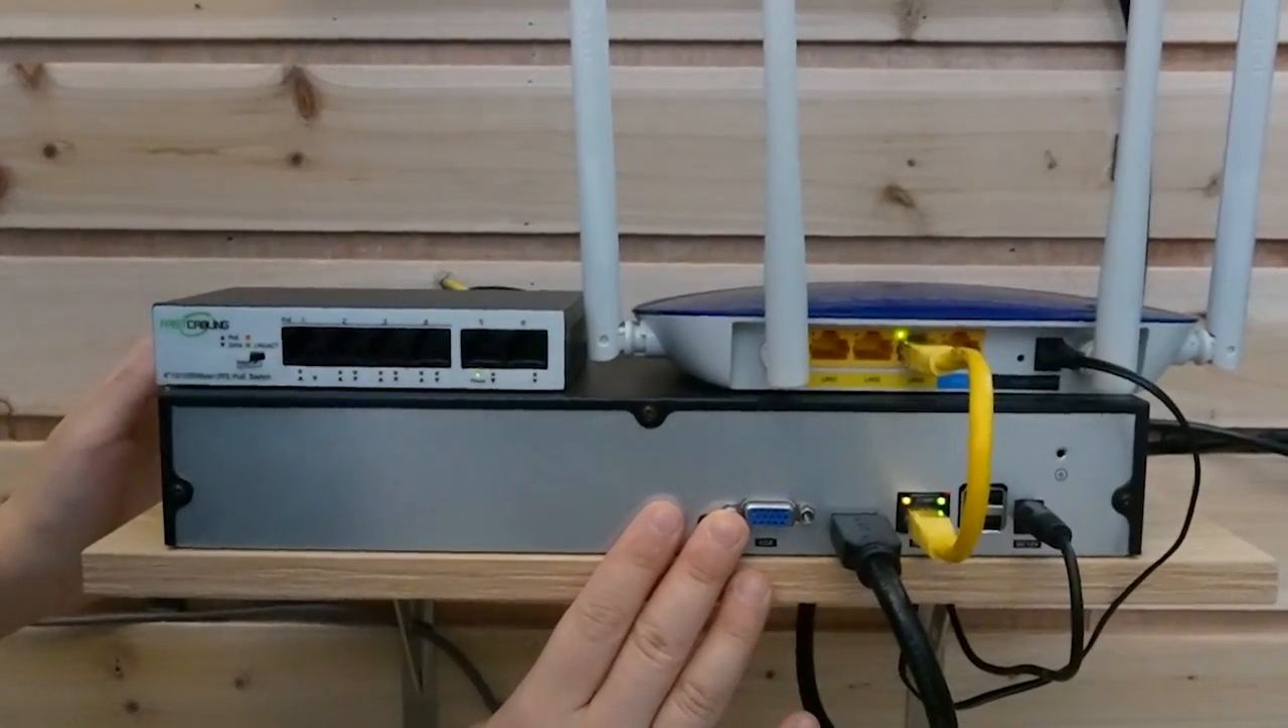Now, the NVR is already connected with the router.